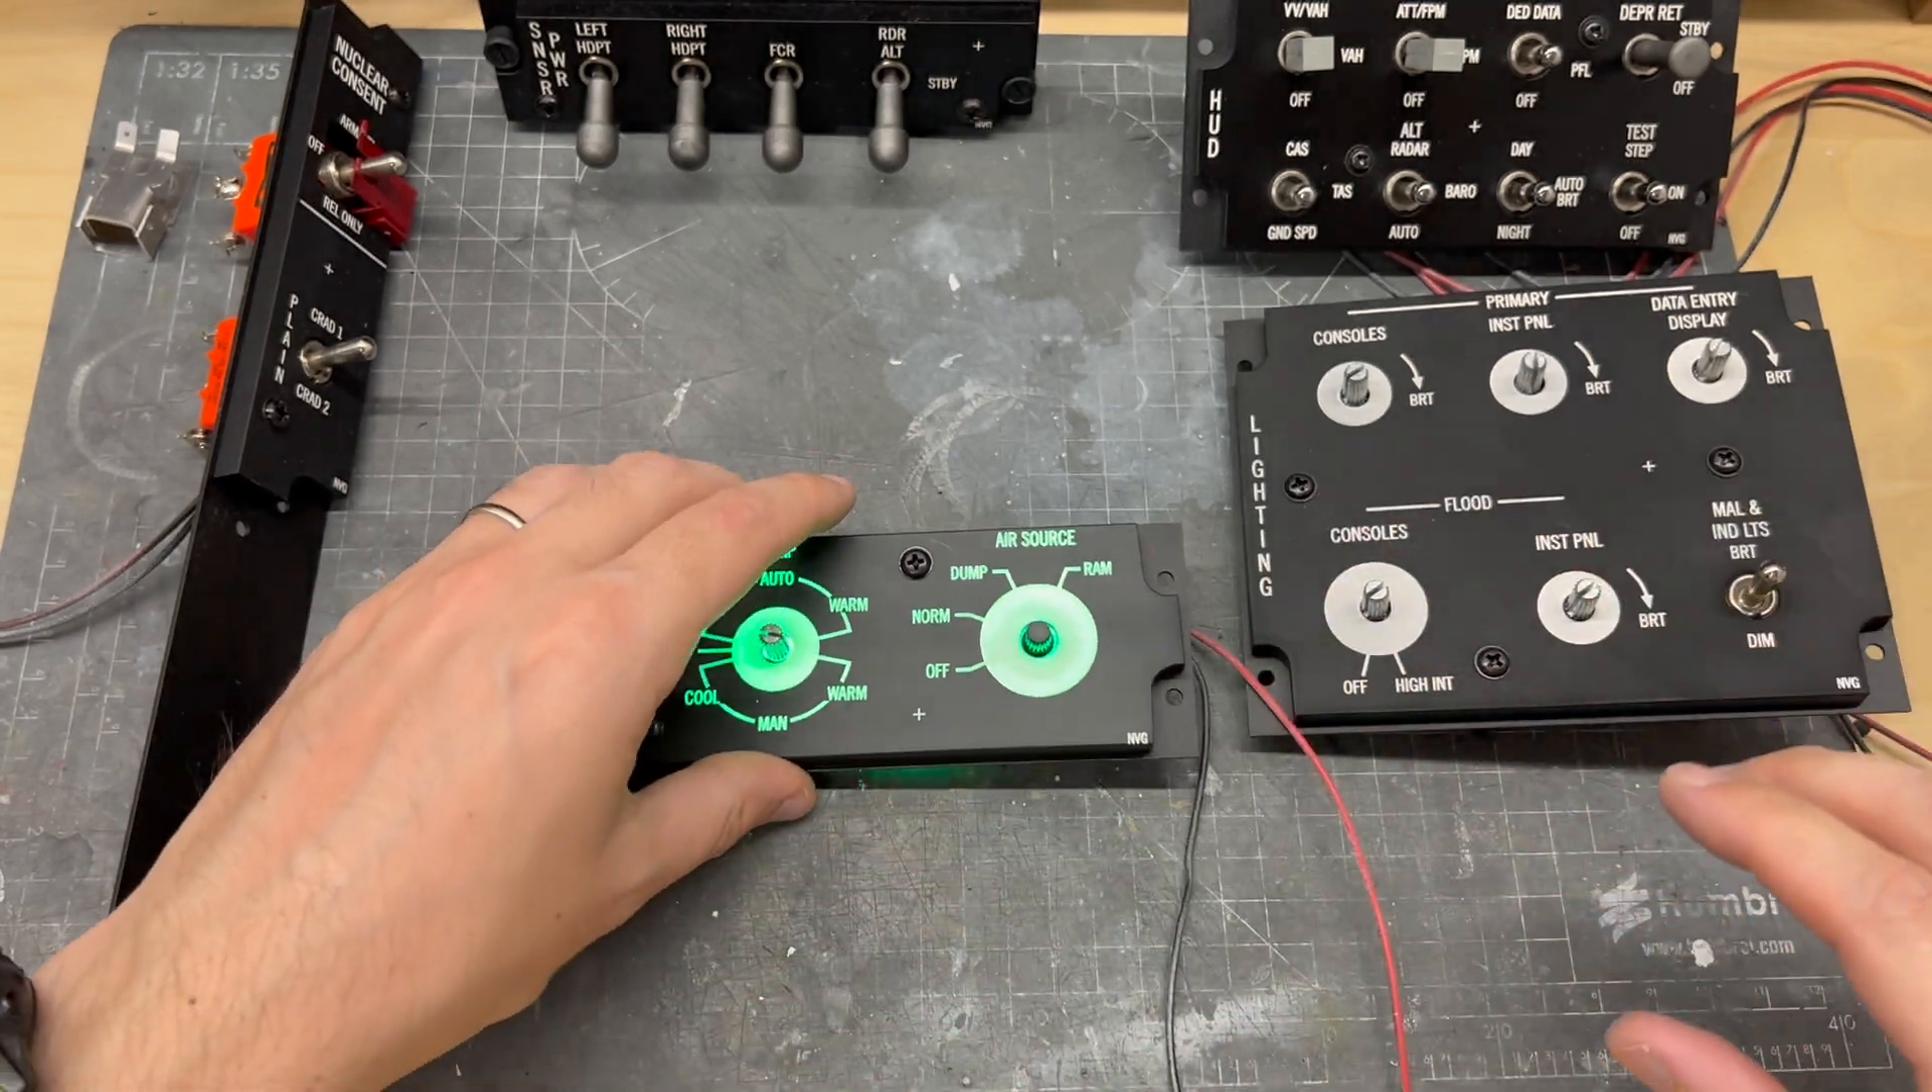Of course this is still missing the knobs that goes on top of all the potentiometers here.